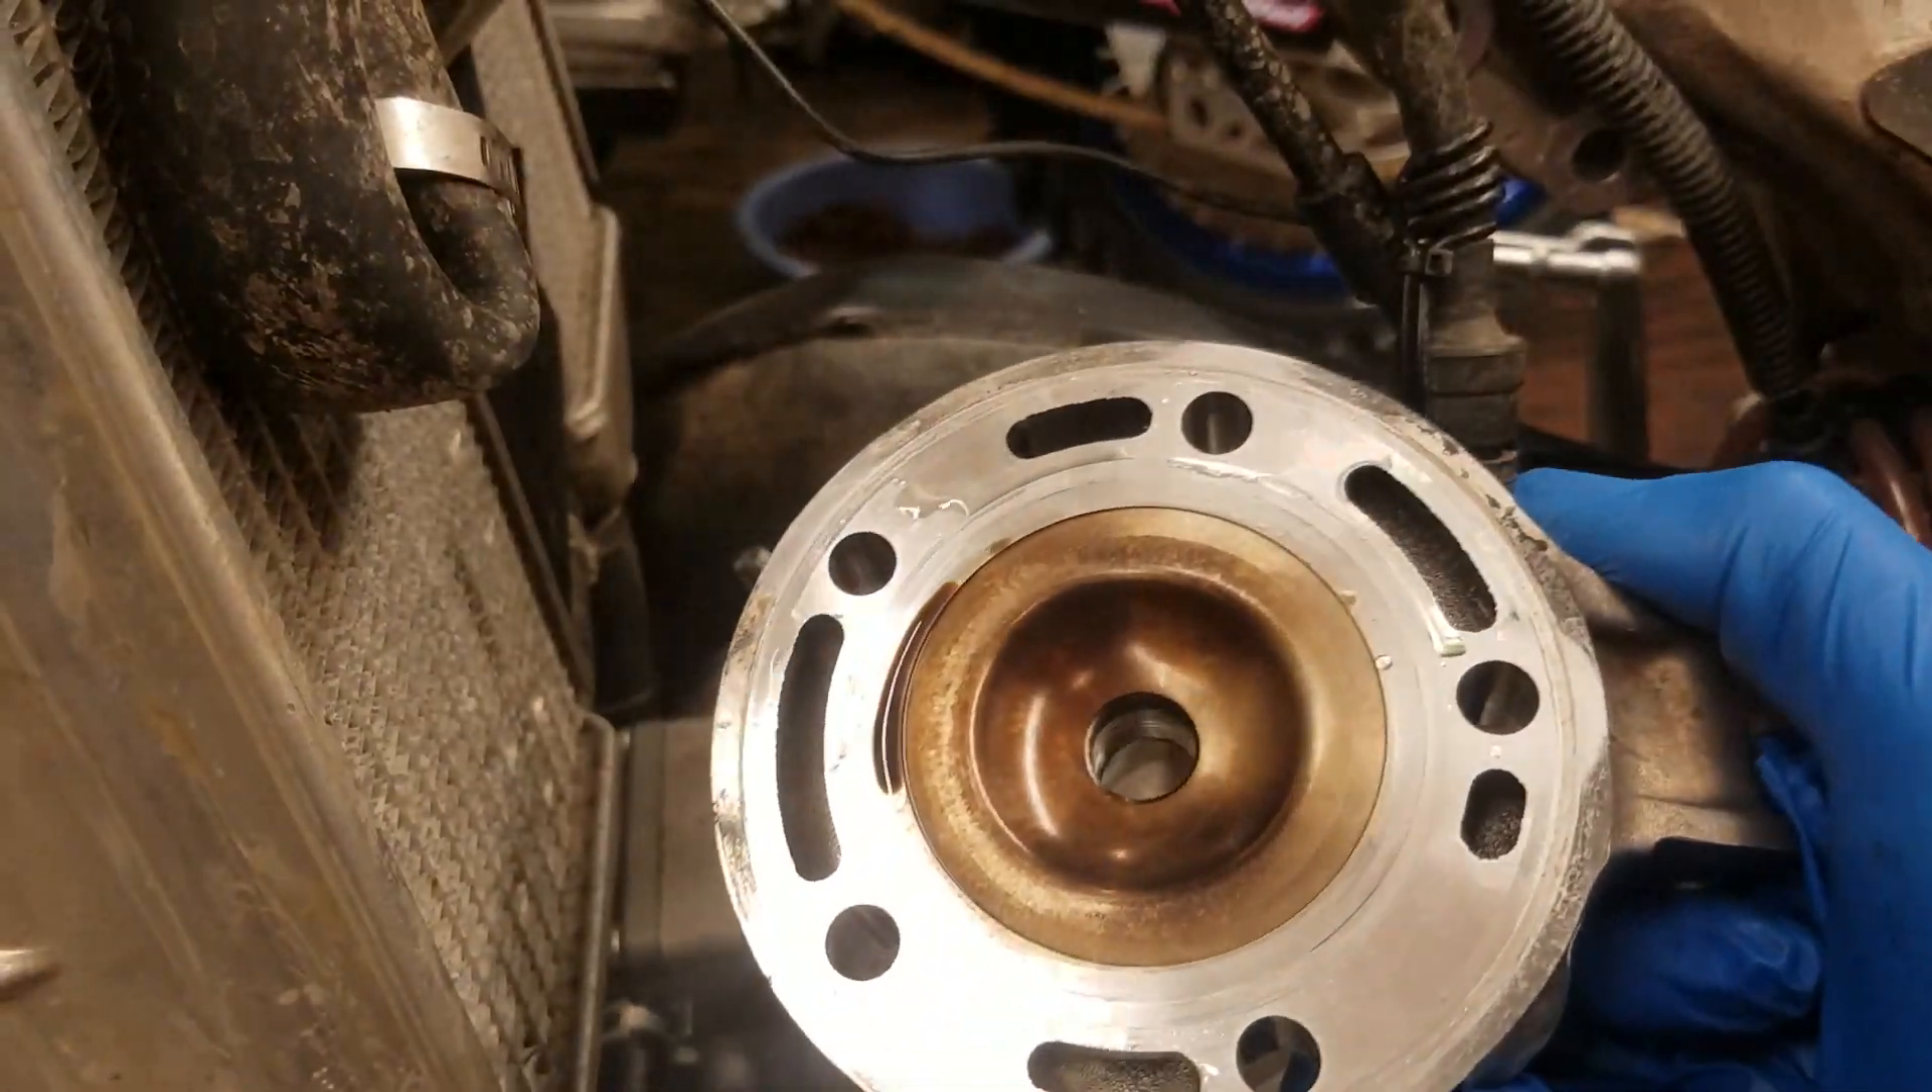Alright, got the stock cylinder head off.